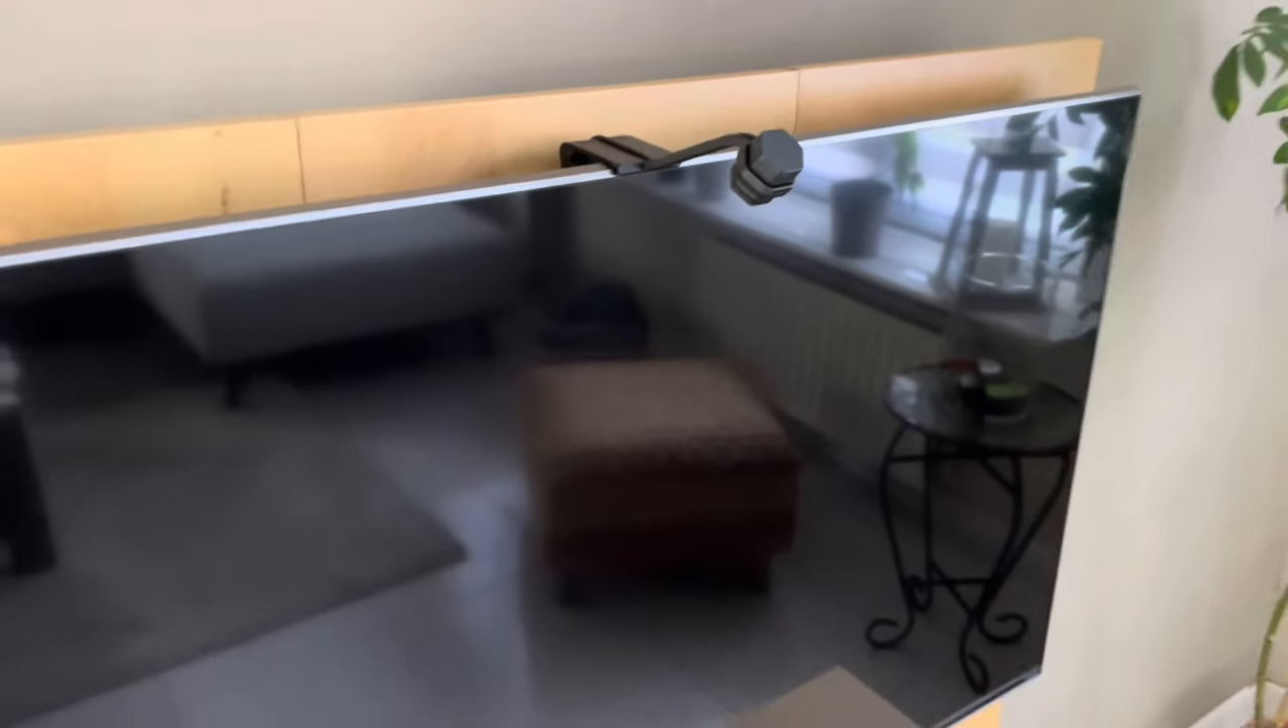Now the camera is mounted on top as well it sticks out a little bit.